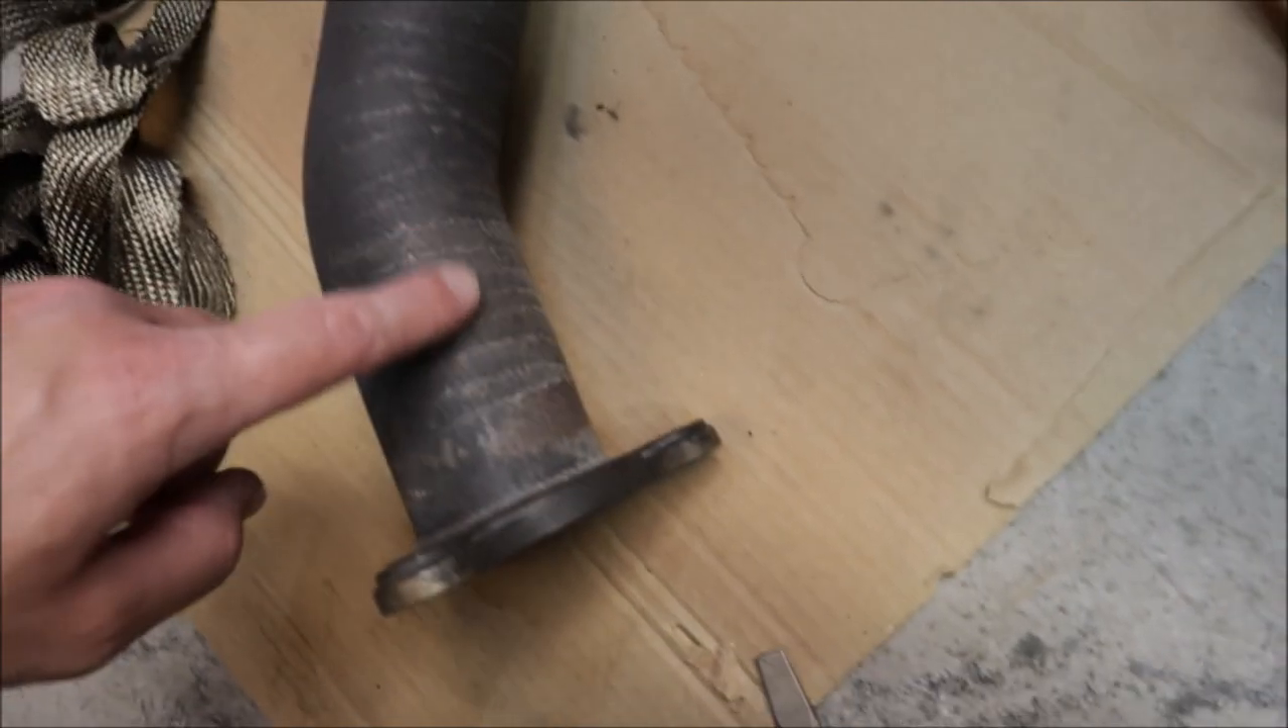Better look at the uppipe now that I took off the heat wrap. You can see here all the wrap marks.